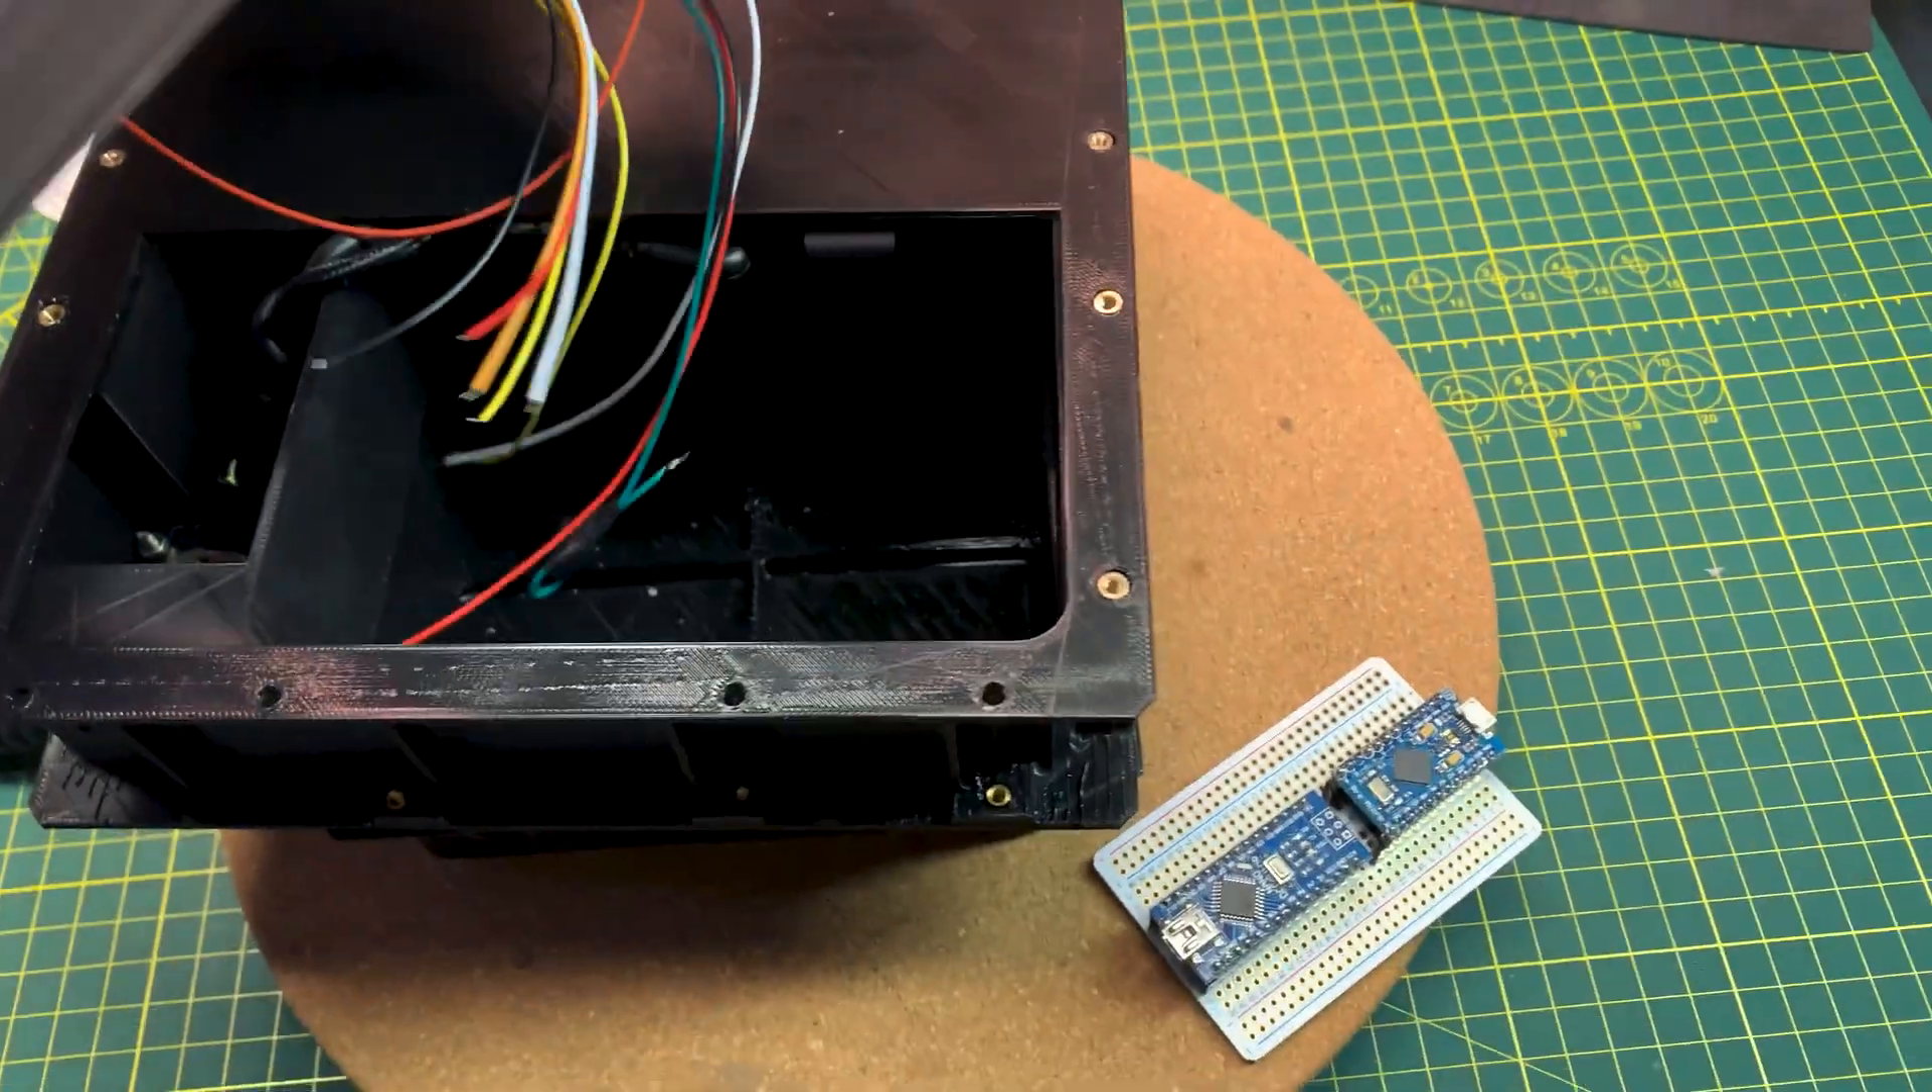All my wiring is run i just have to terminate it and then start working on the keyboard which is going to be an adventure.